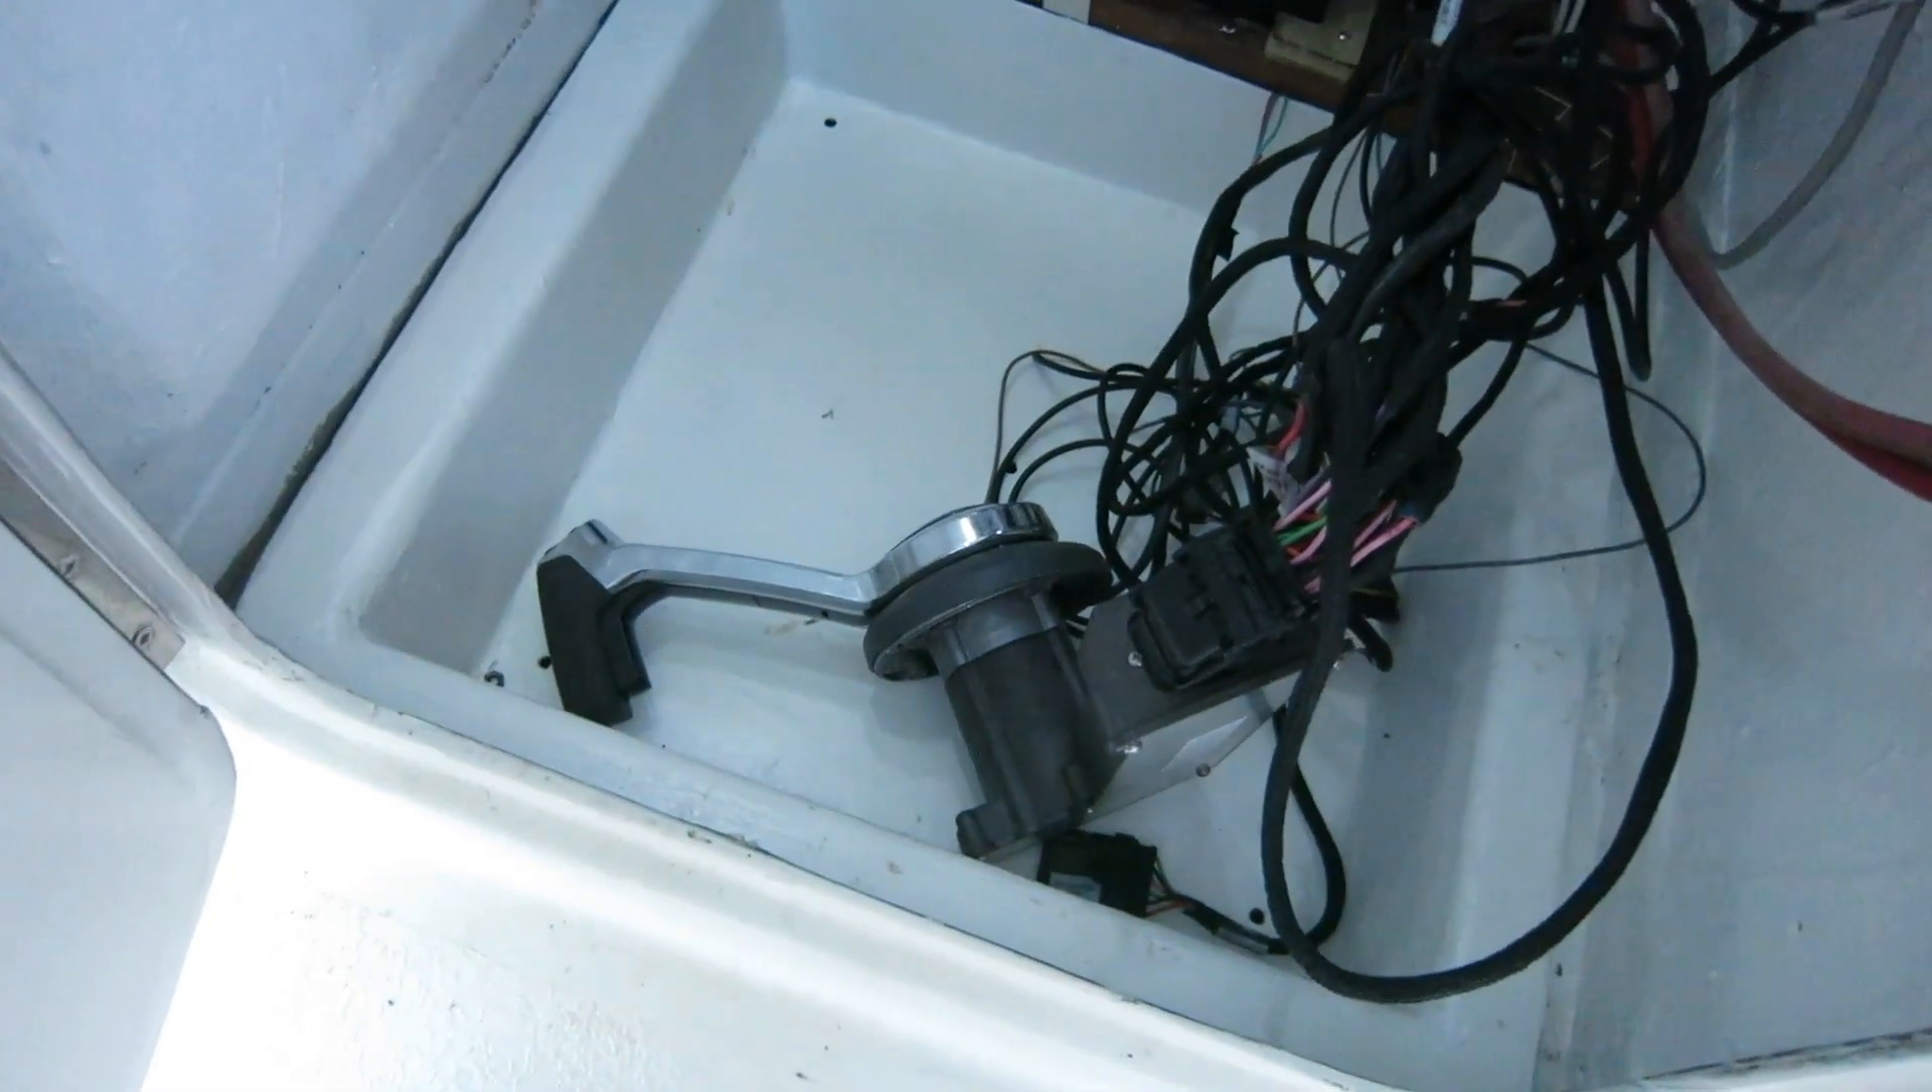So I've got the Original controller Plugged in Laying in the bottom of the console Because I don't have the issue With the helm mounted controller yet.